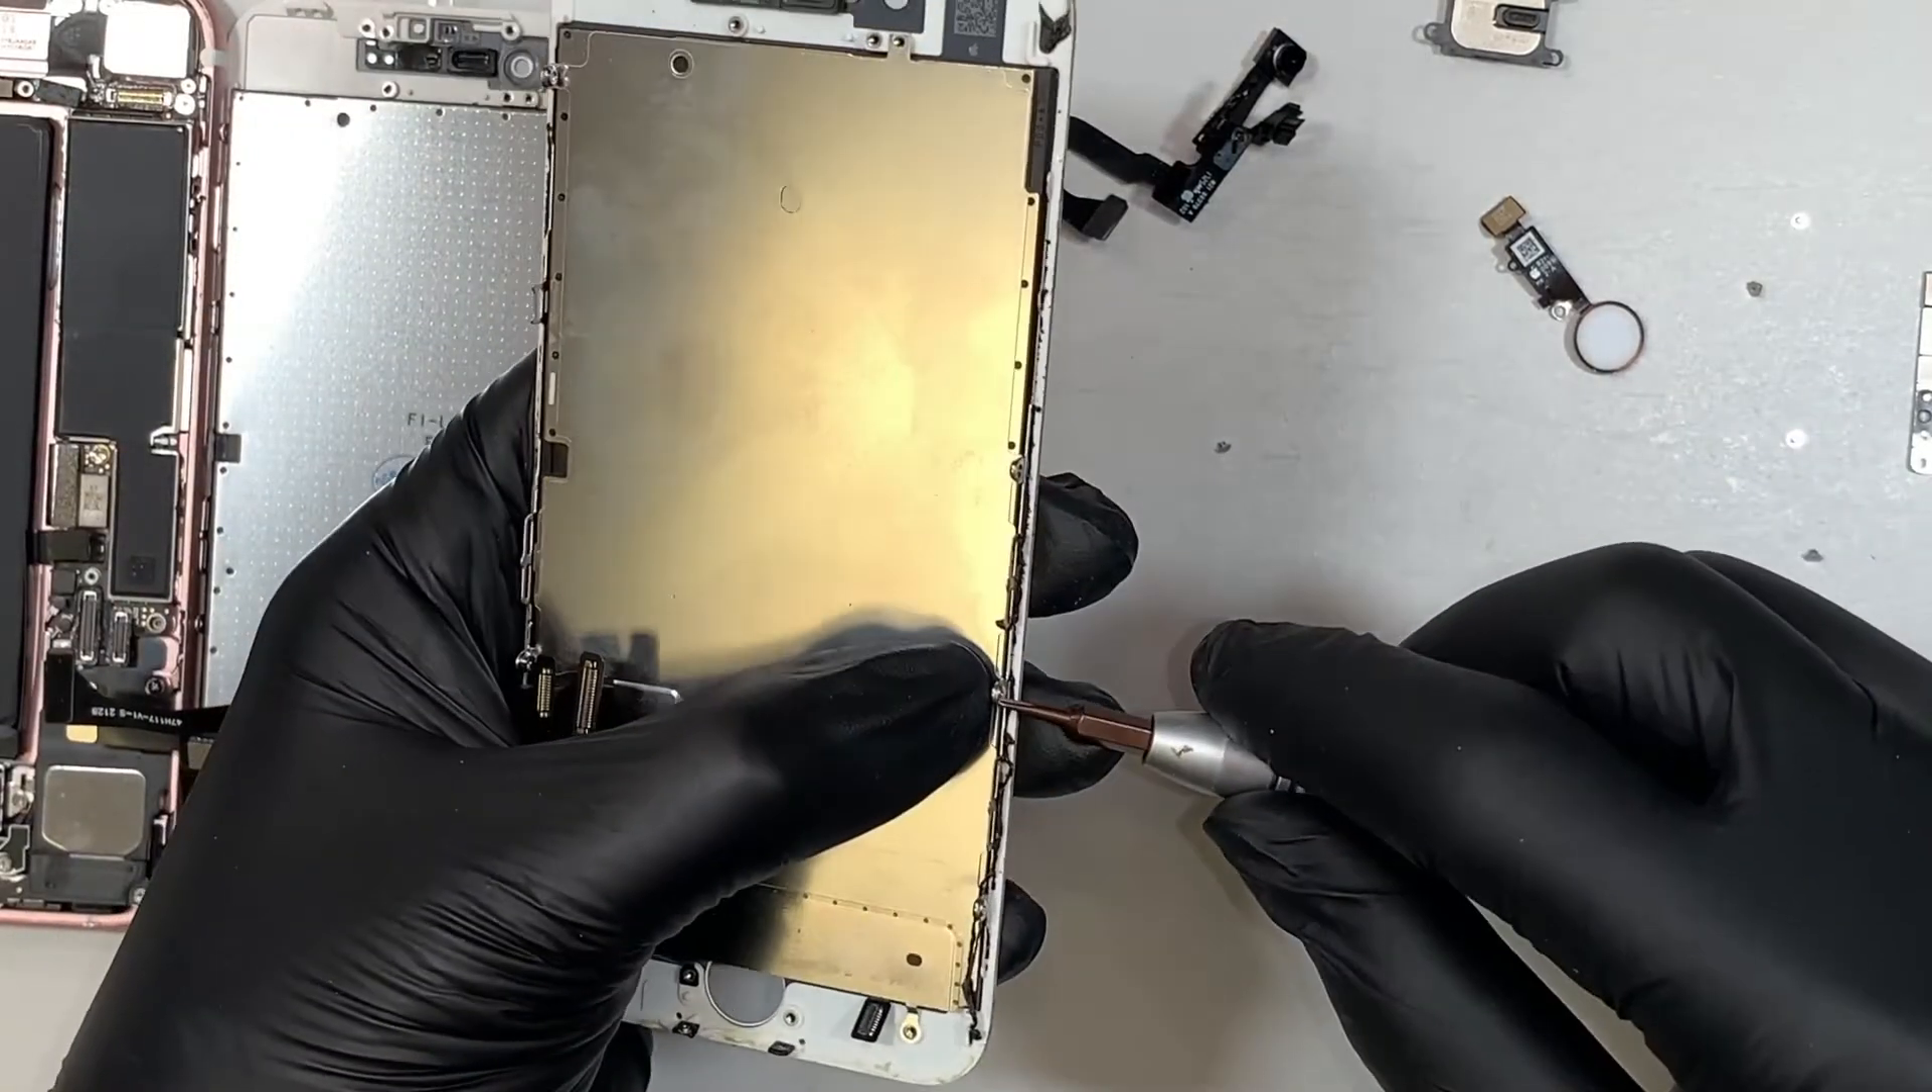We still have to remove the back plate.